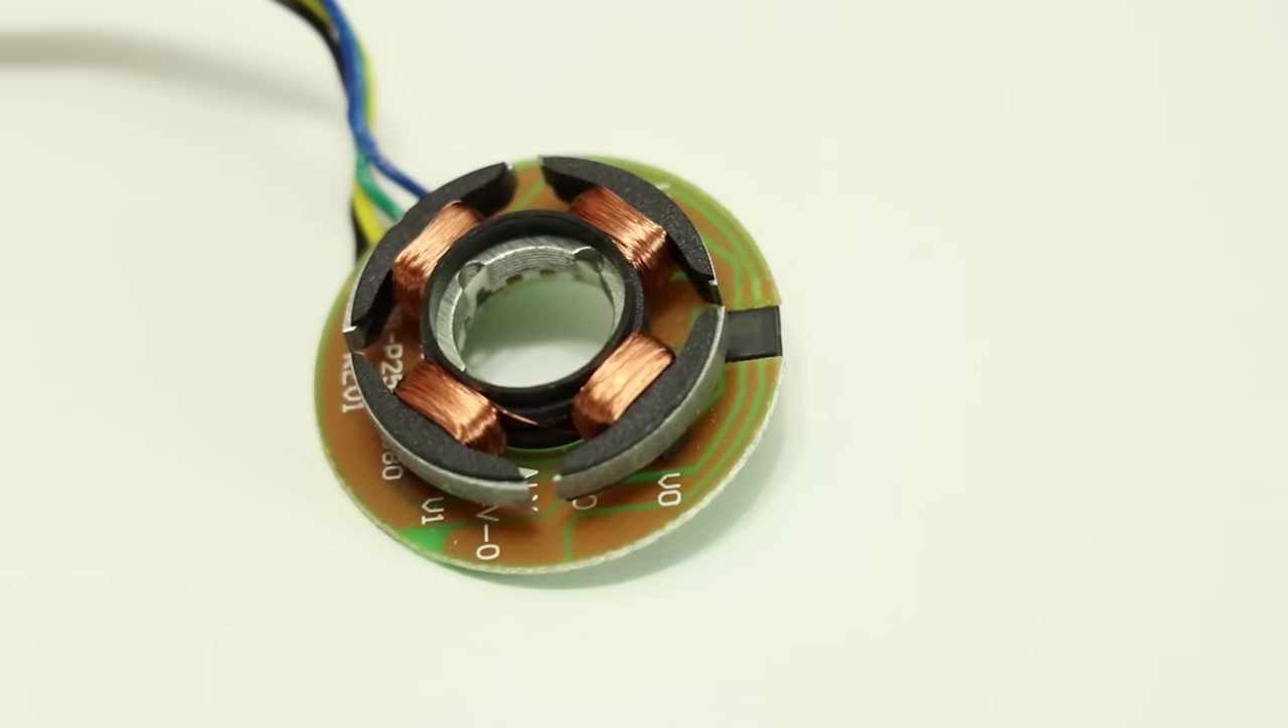You should also have the PCB with the attached stator section of the motor completely removed from the frame.